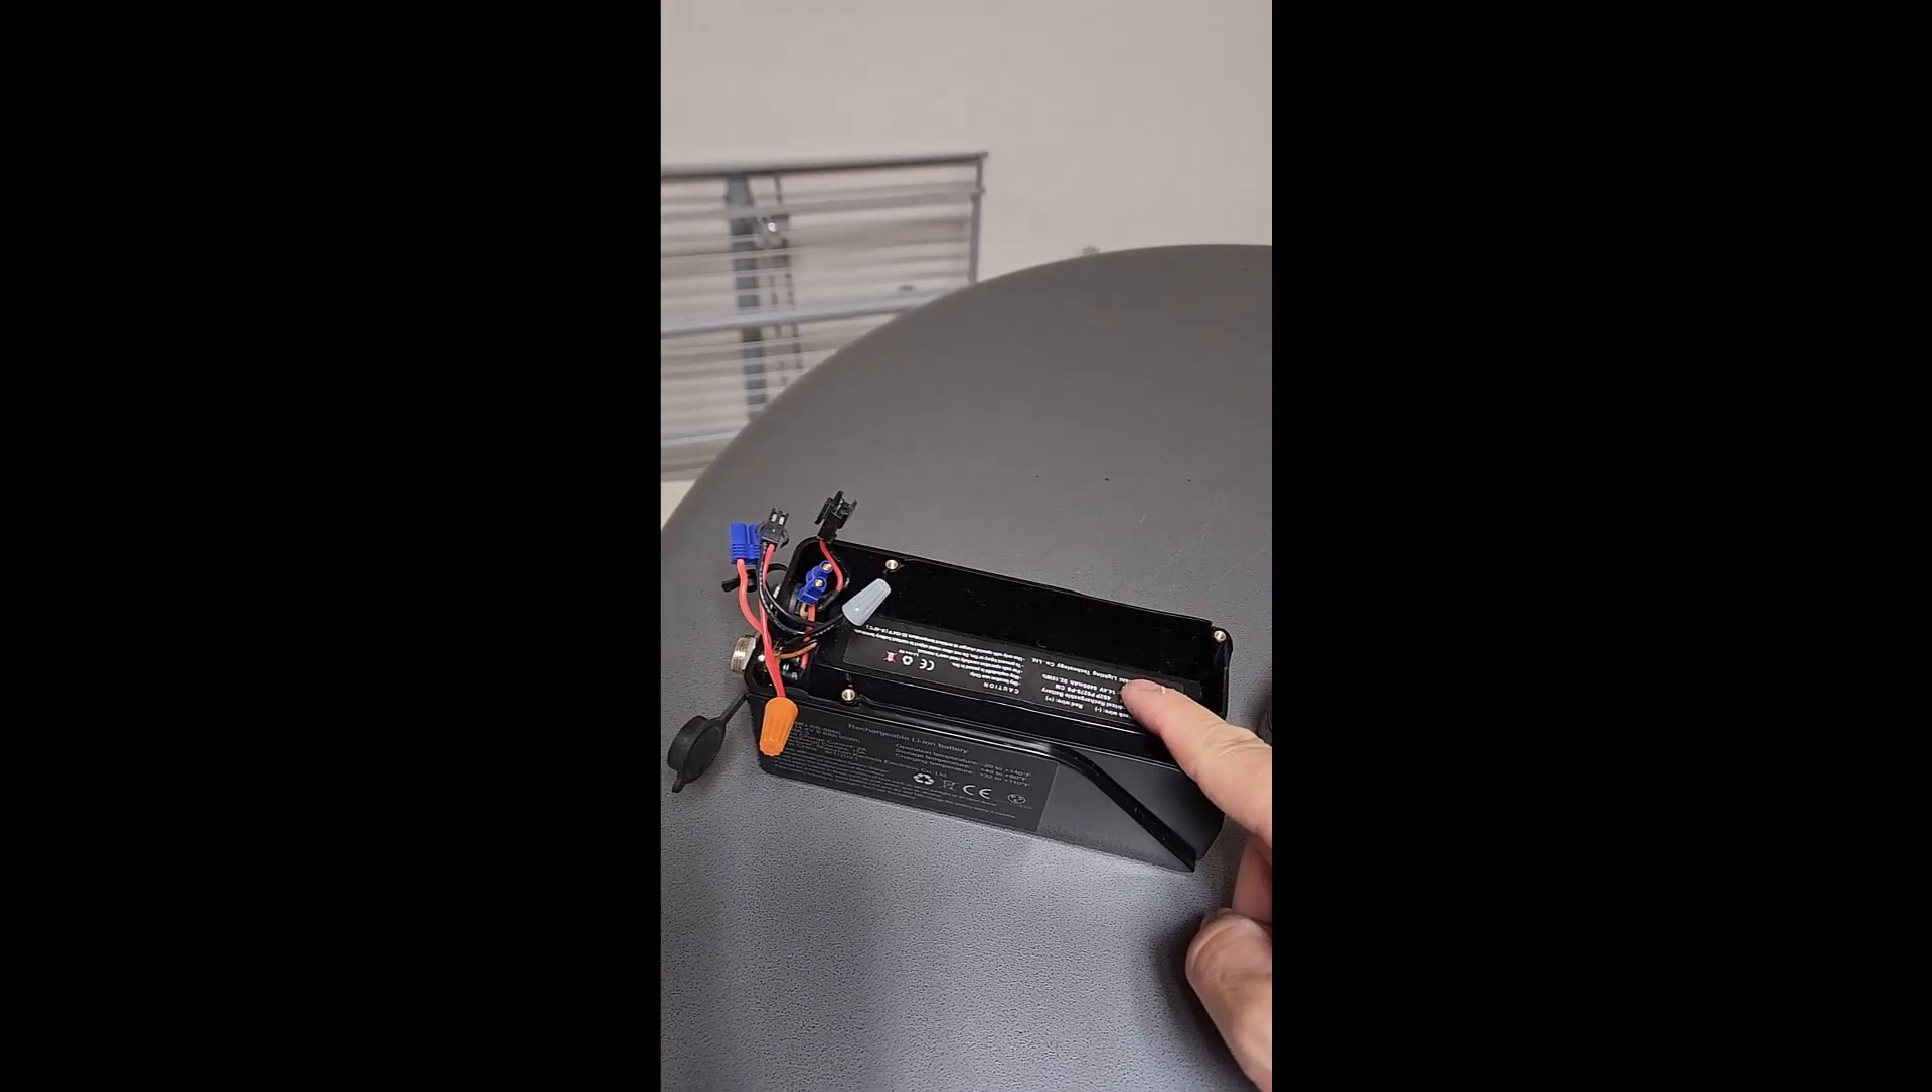So now I should be able to fit this battery in. It's completely inside the case.